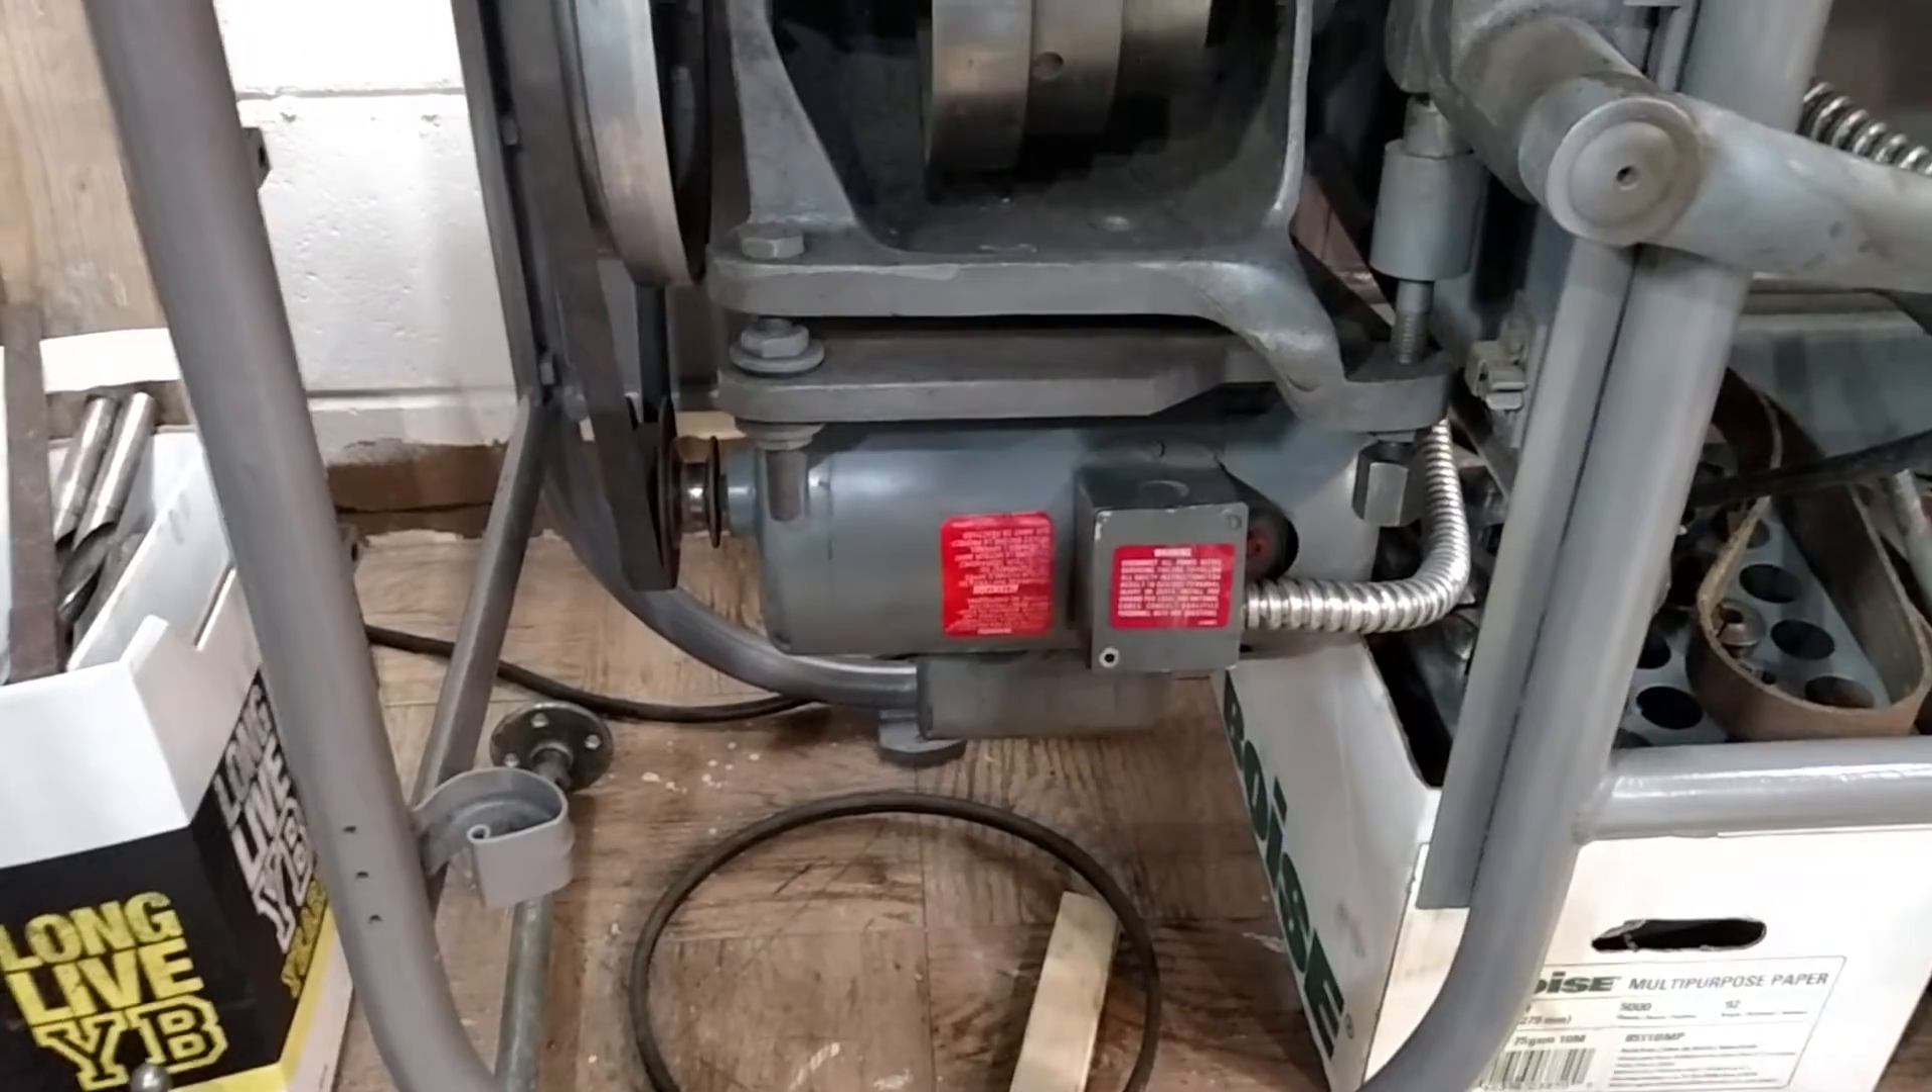Got my conduit kind of half-assed, temporarily ran.